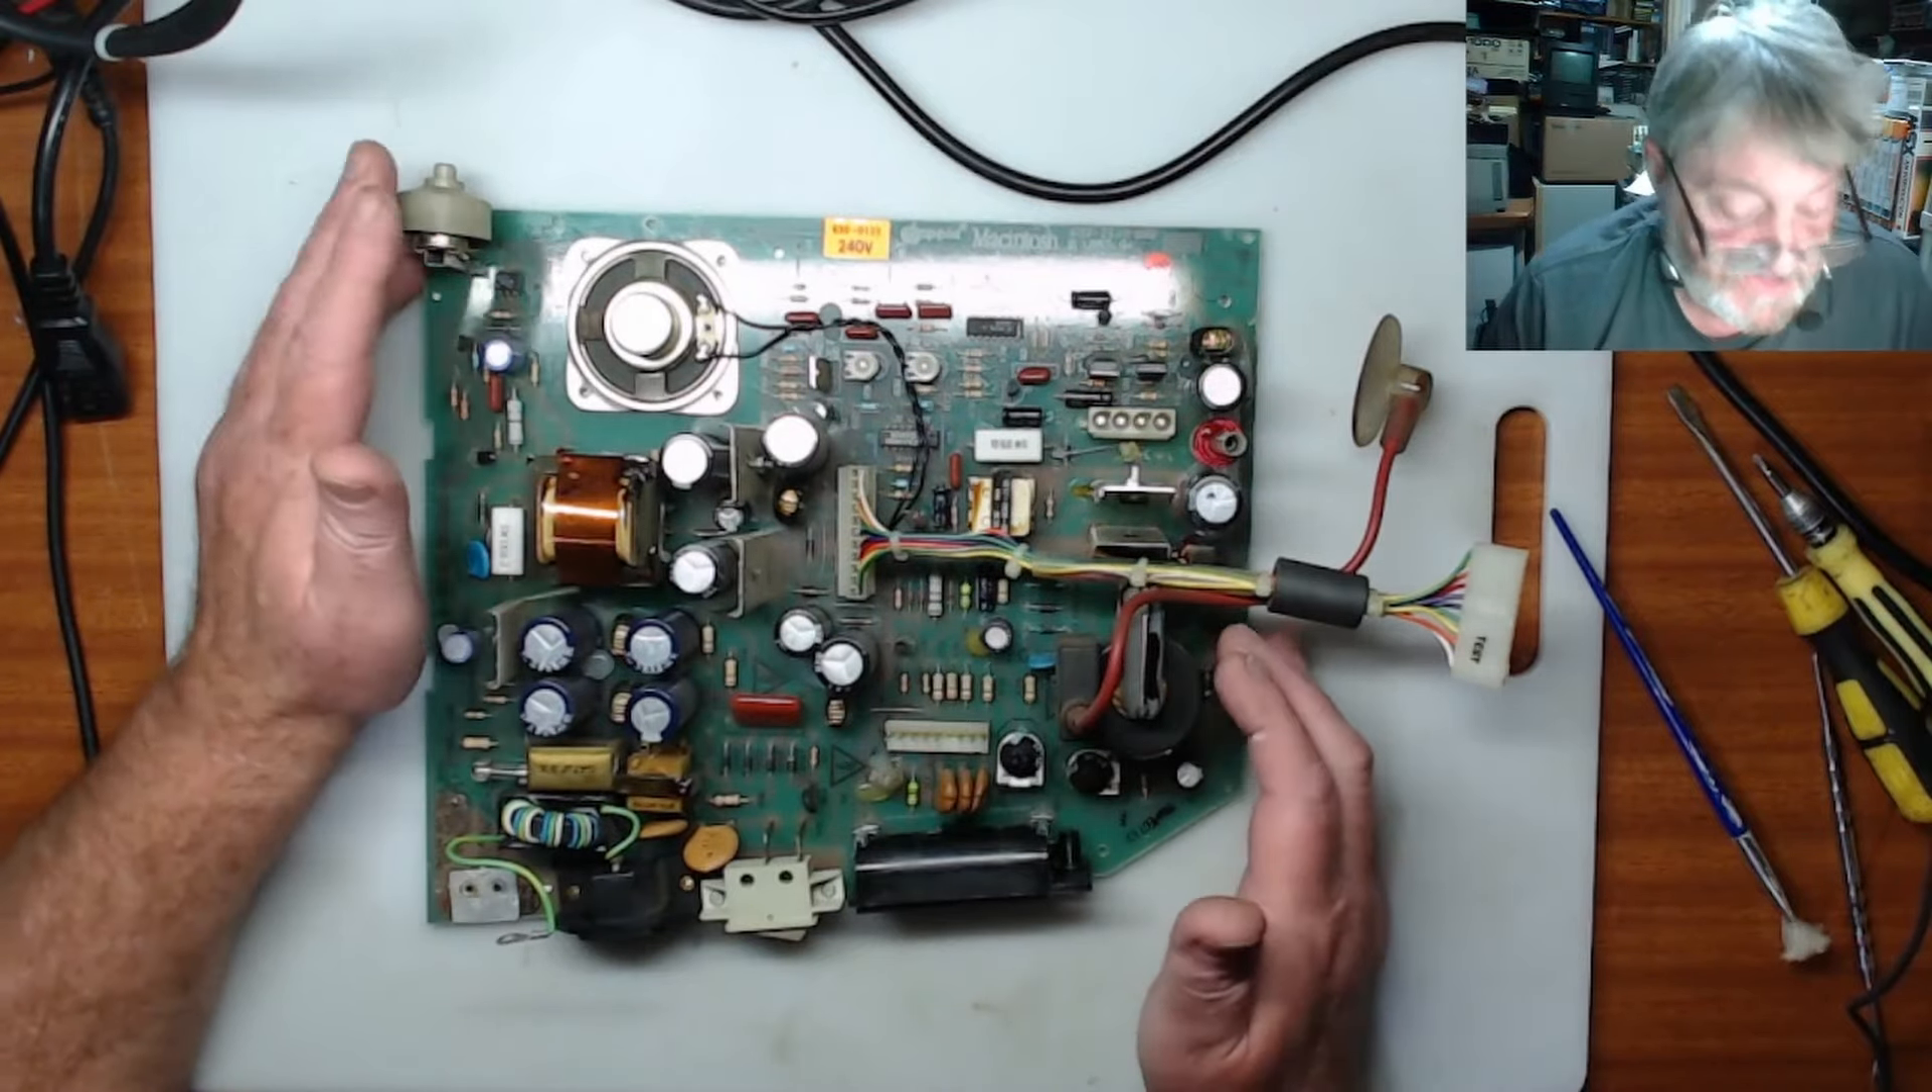So I pulled the power board out first.